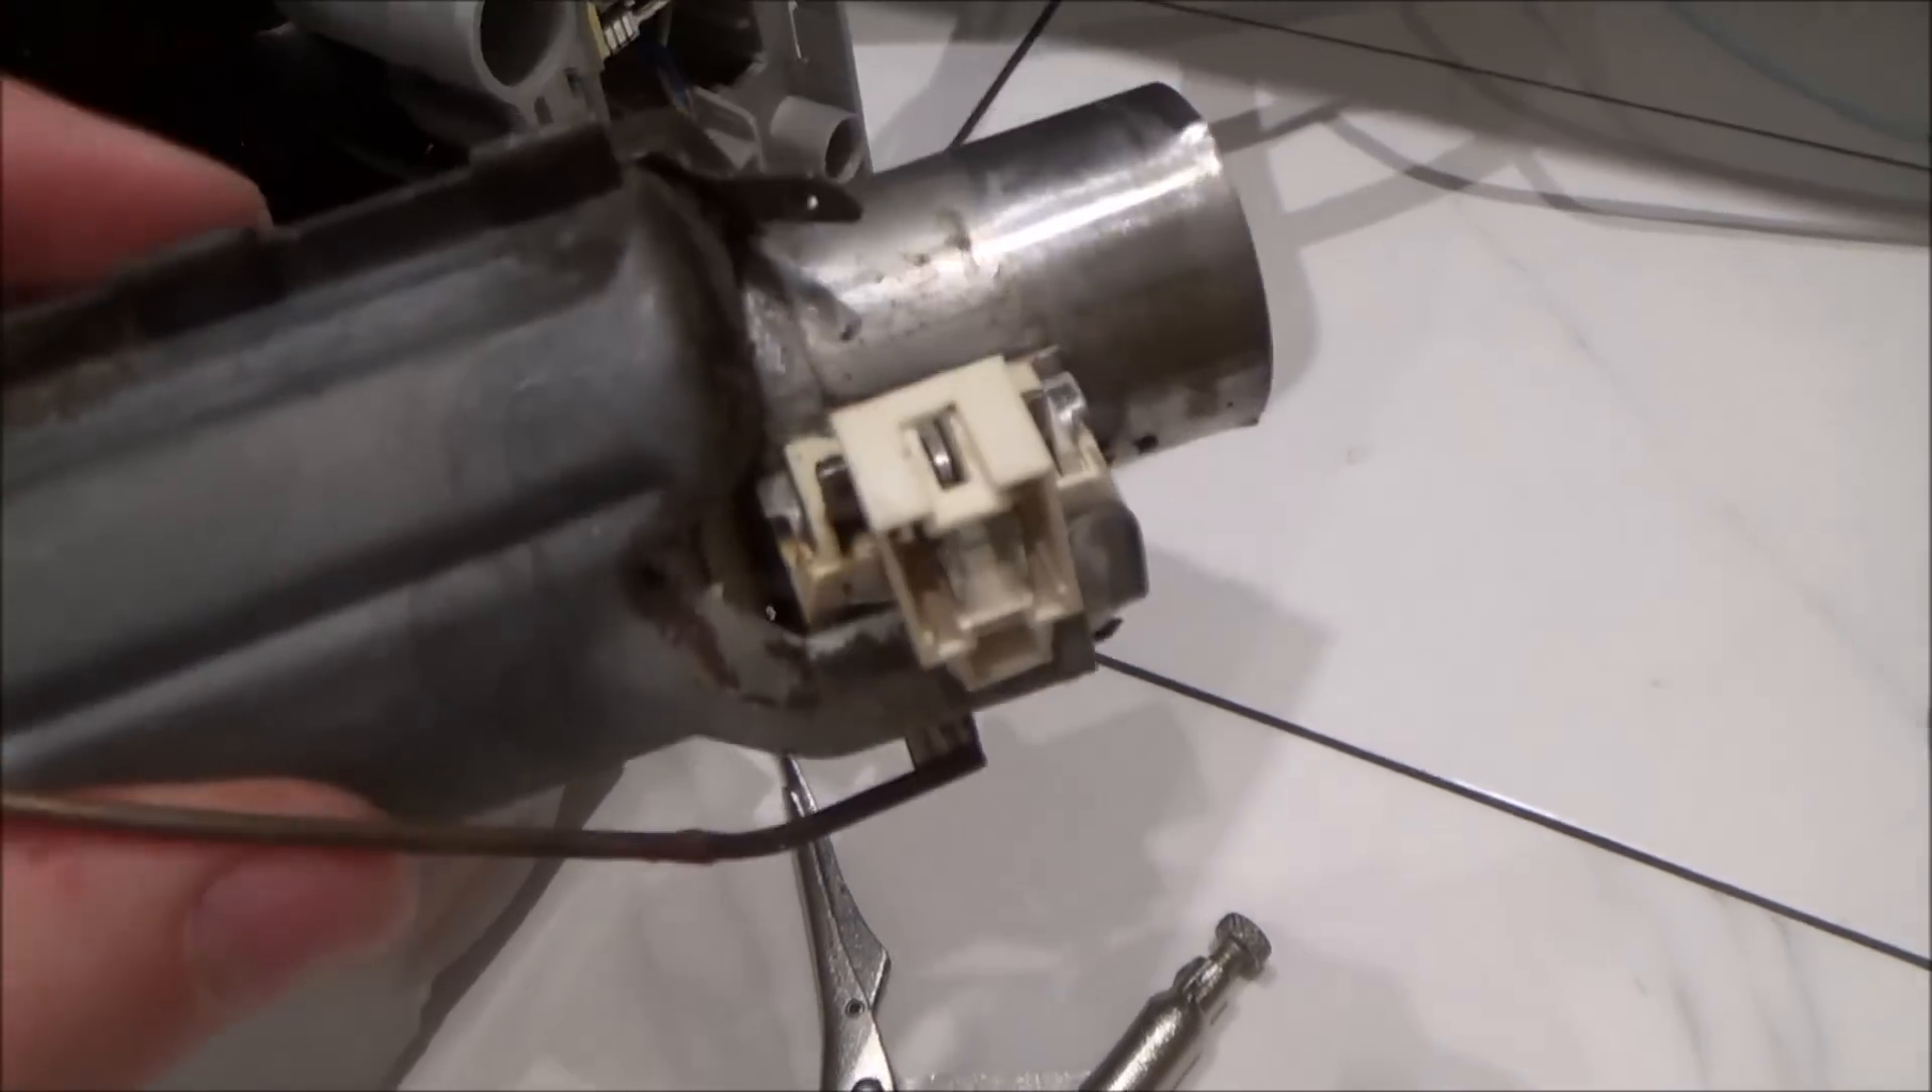Okay, so I managed to get the water heater out.